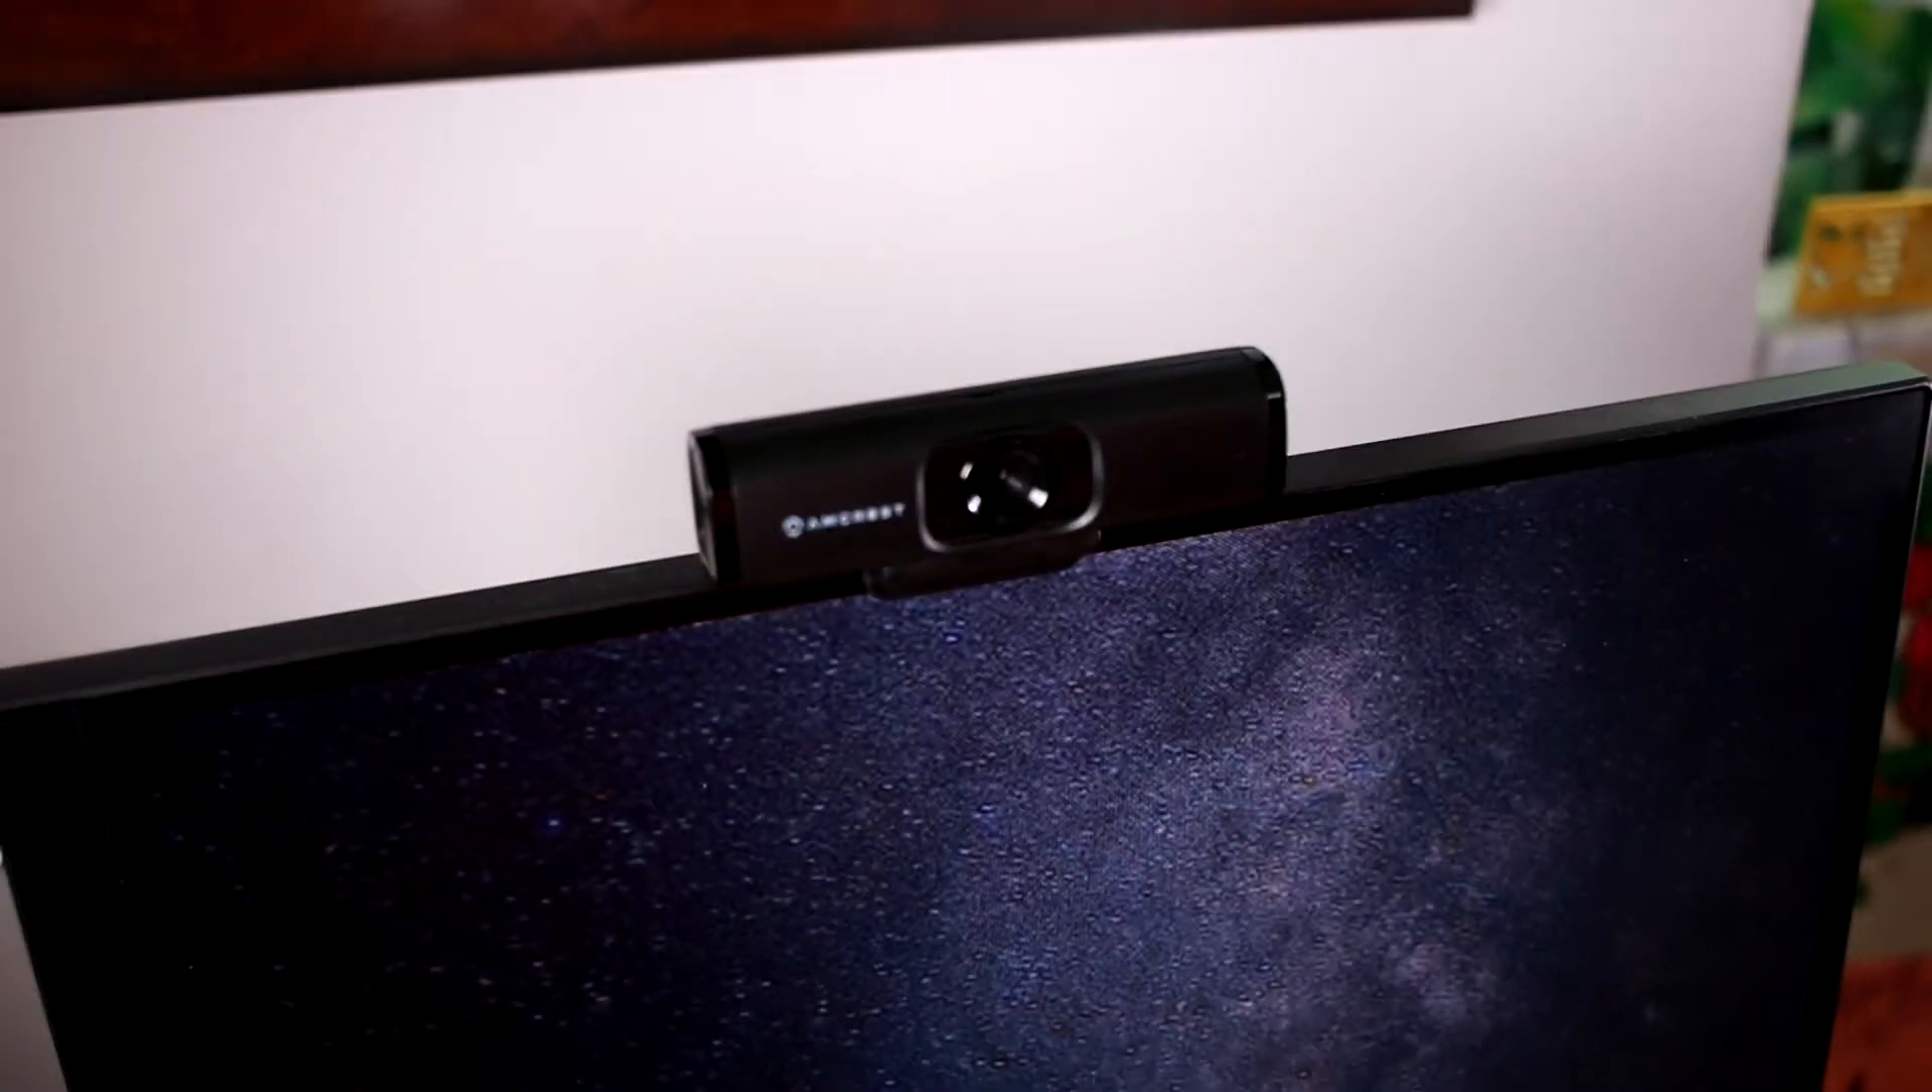So all you have to do is put it on top of your monitor and pinch here, and now the webcam is firmly in place on the top of my screen.